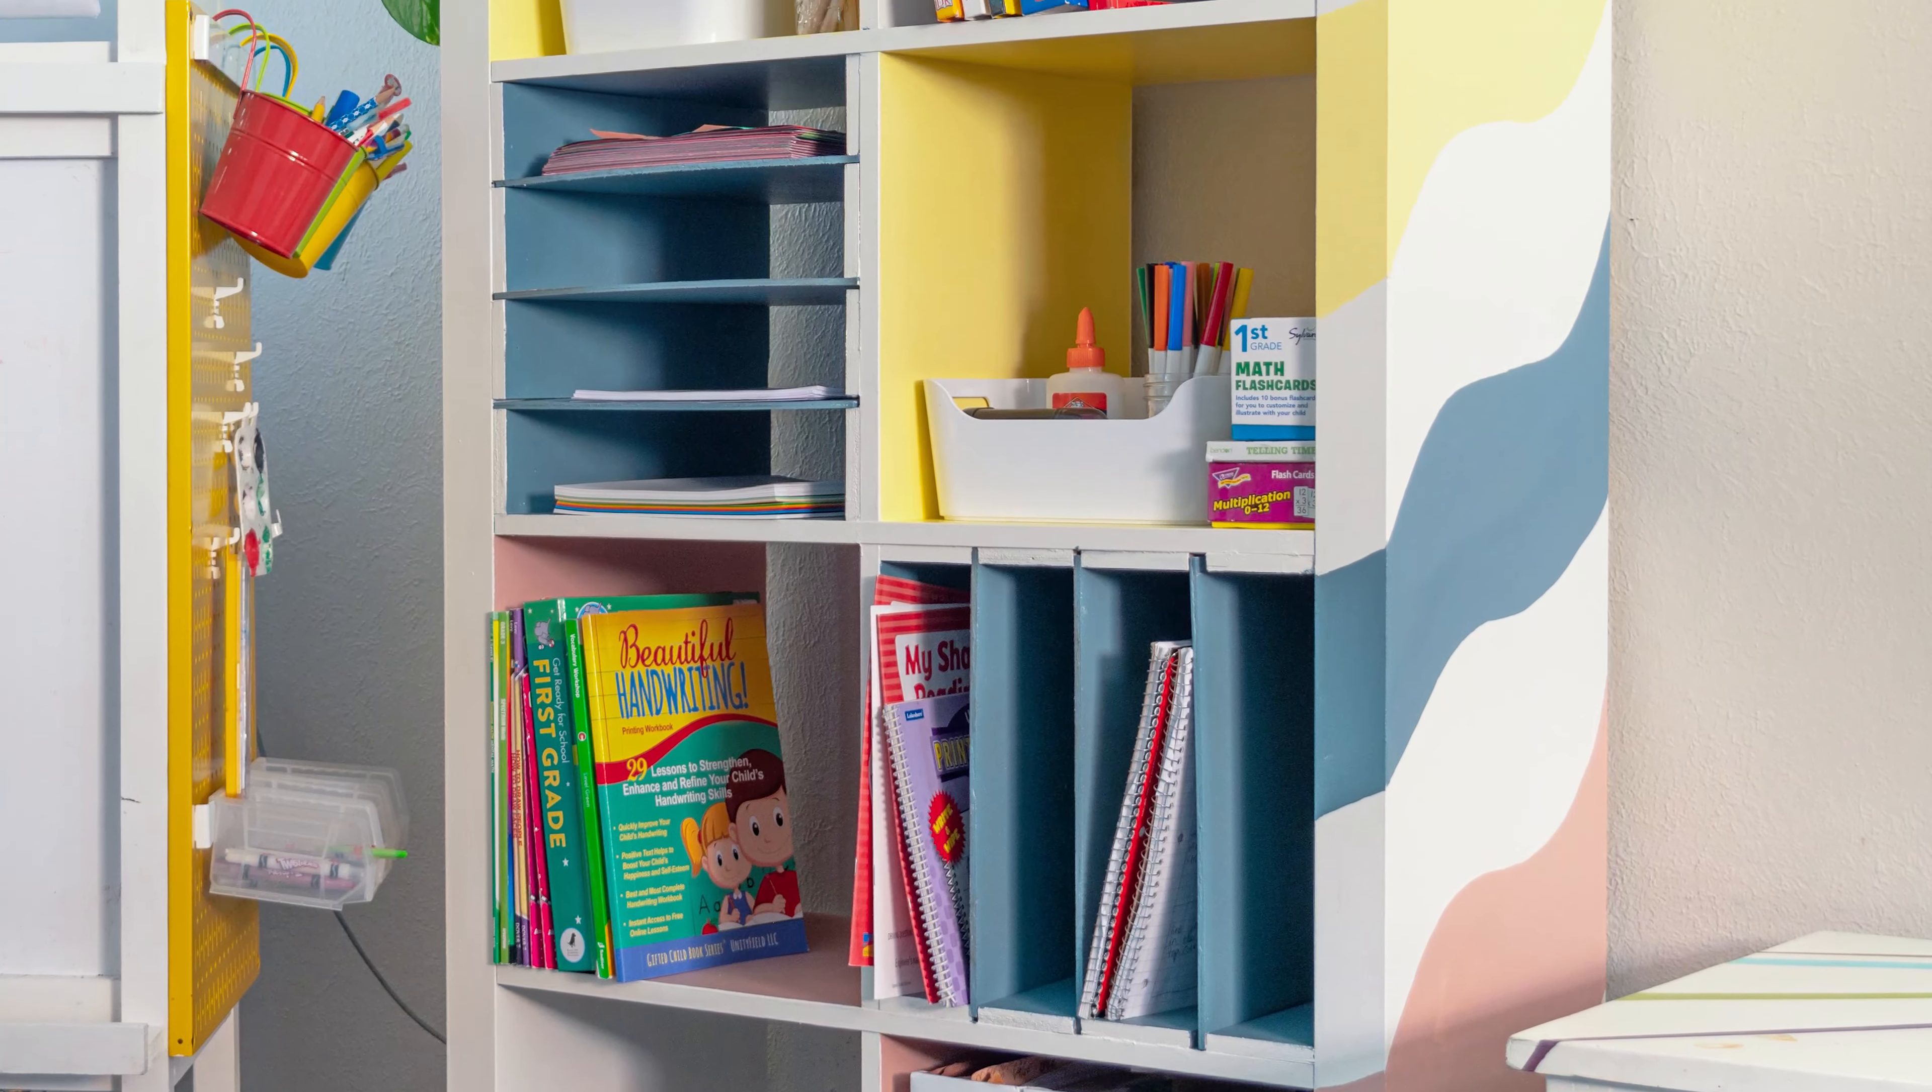I added the shelves back in and we are done.